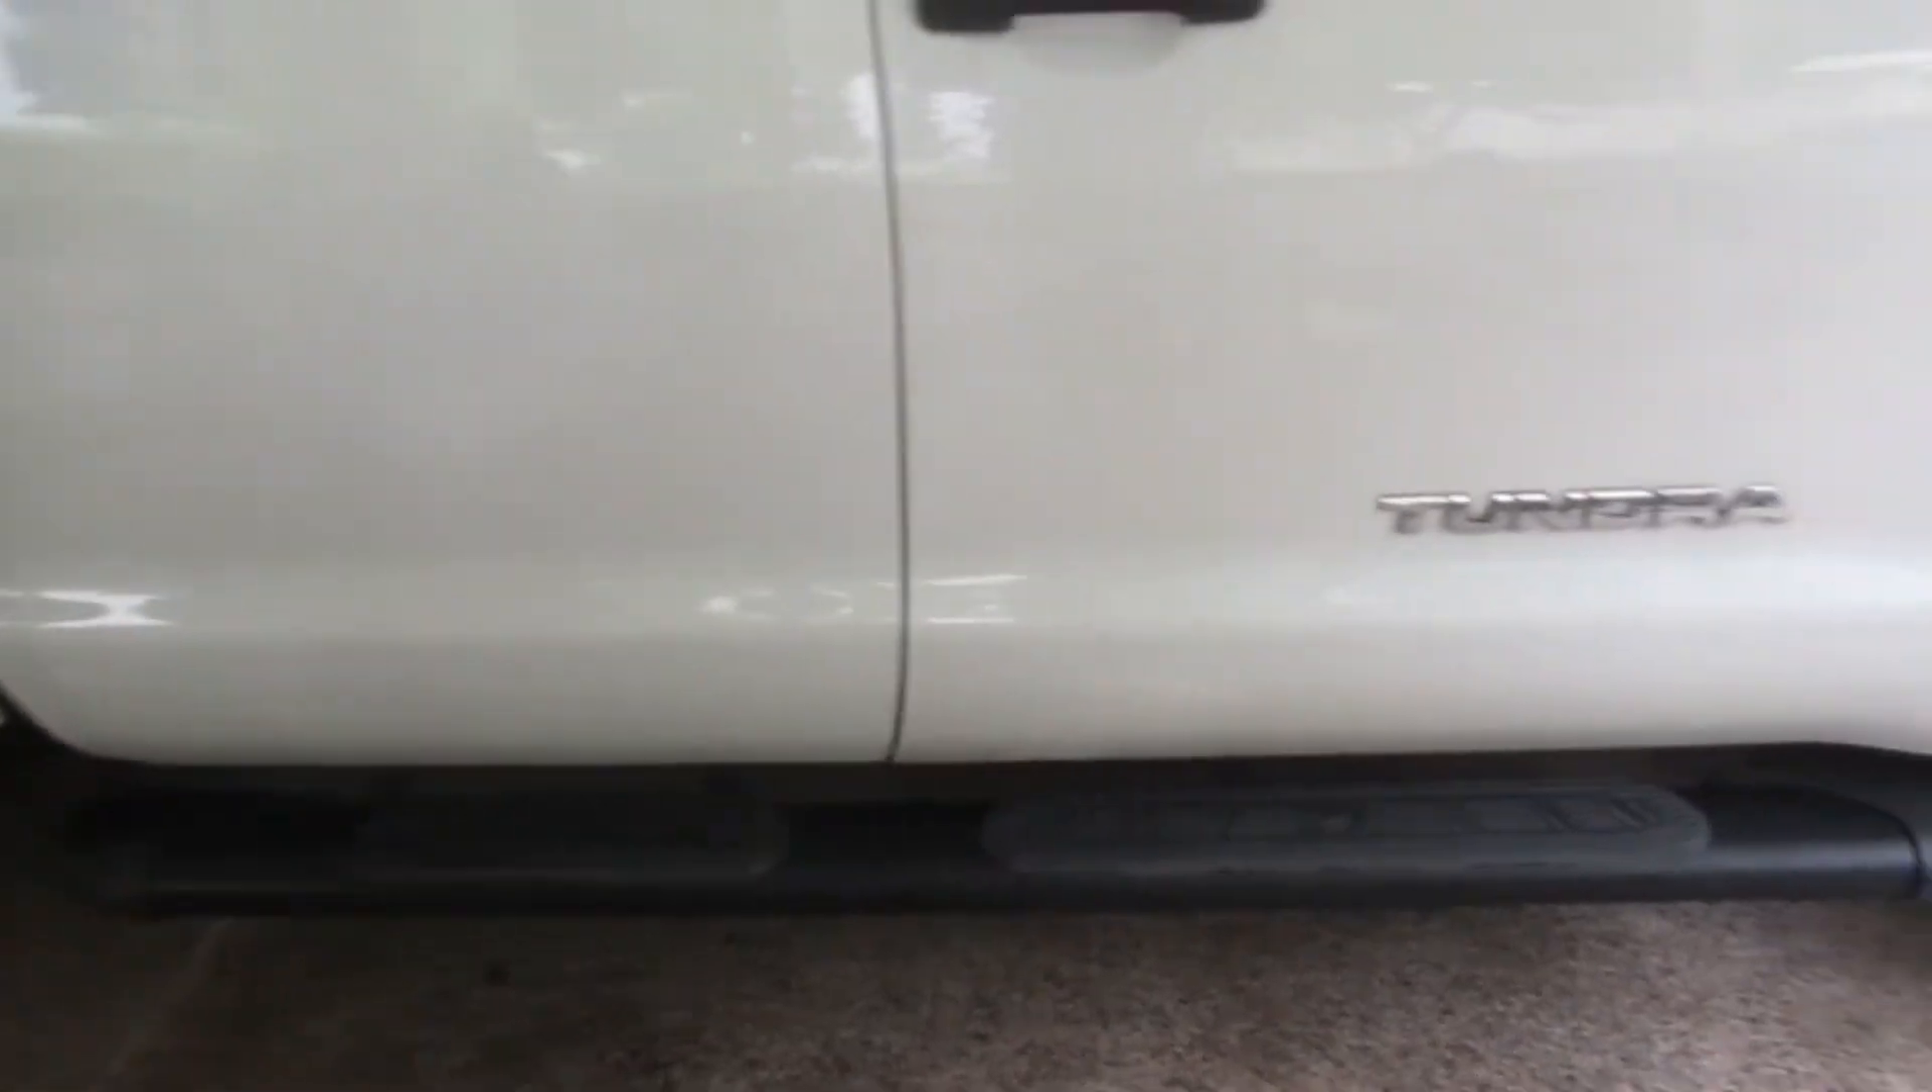So I got one of the running boards on.